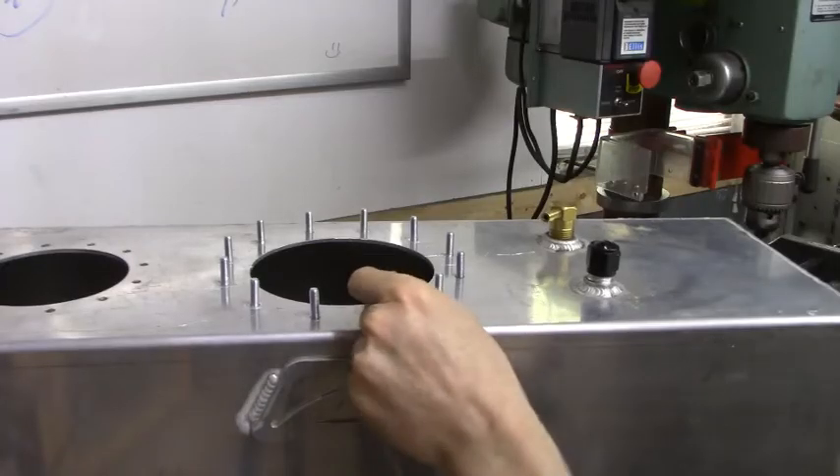So now you can see we have all the bolts sticking up through.